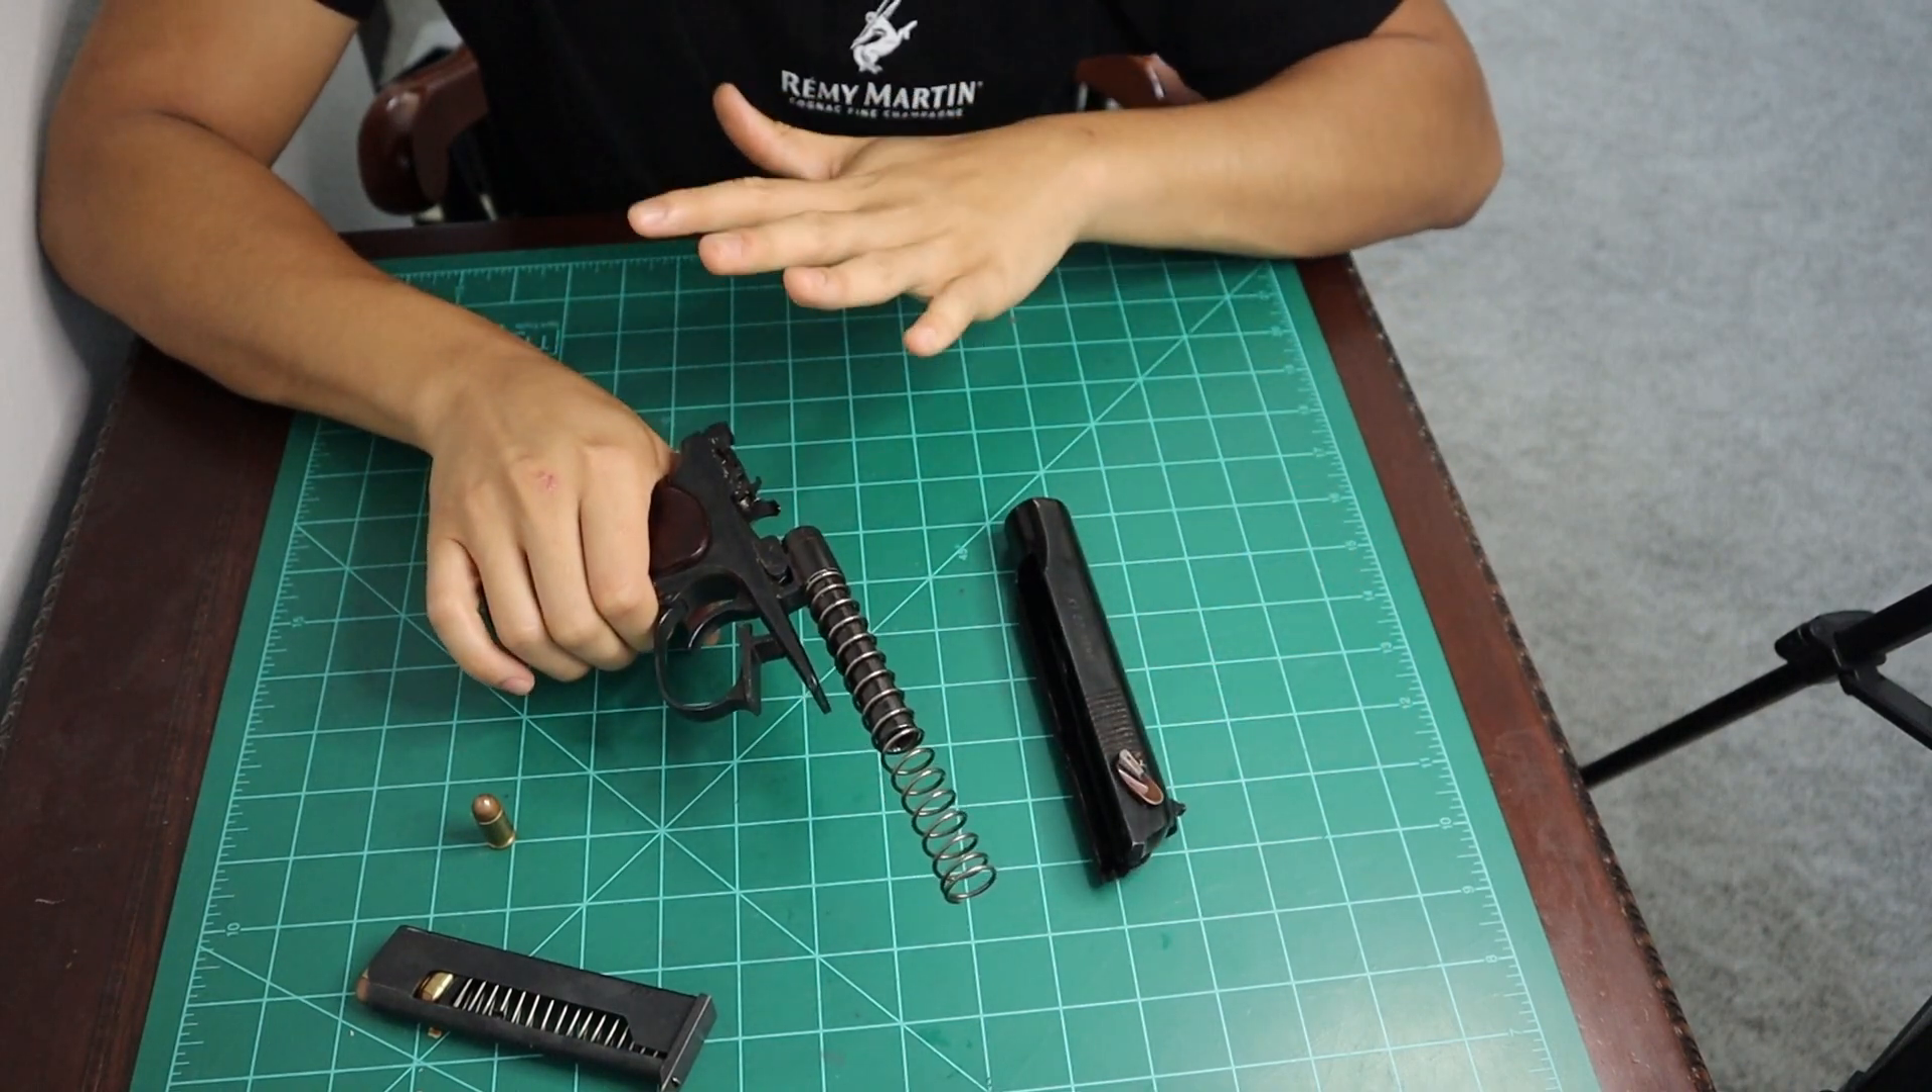So you have your slide out and your frame separated and you can take your spring out as well.